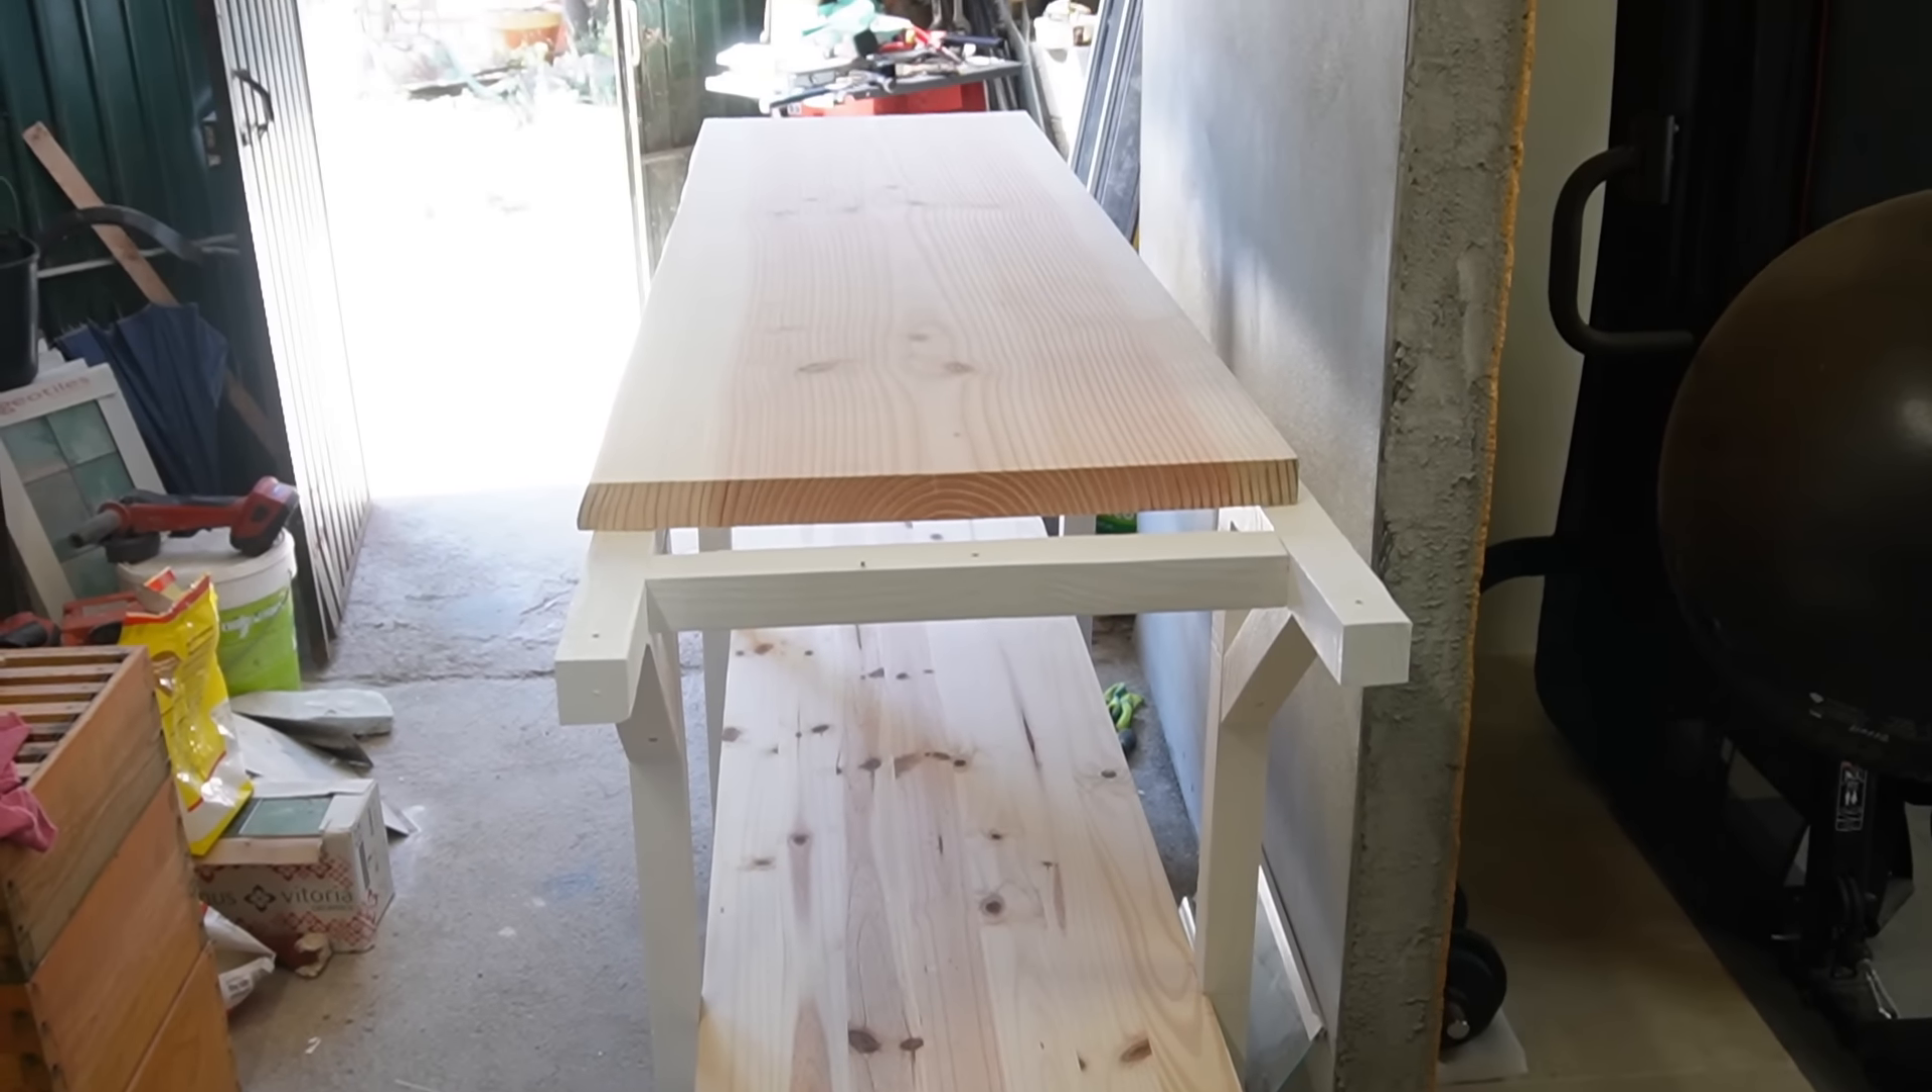So that's the shelf fitted on the bottom.